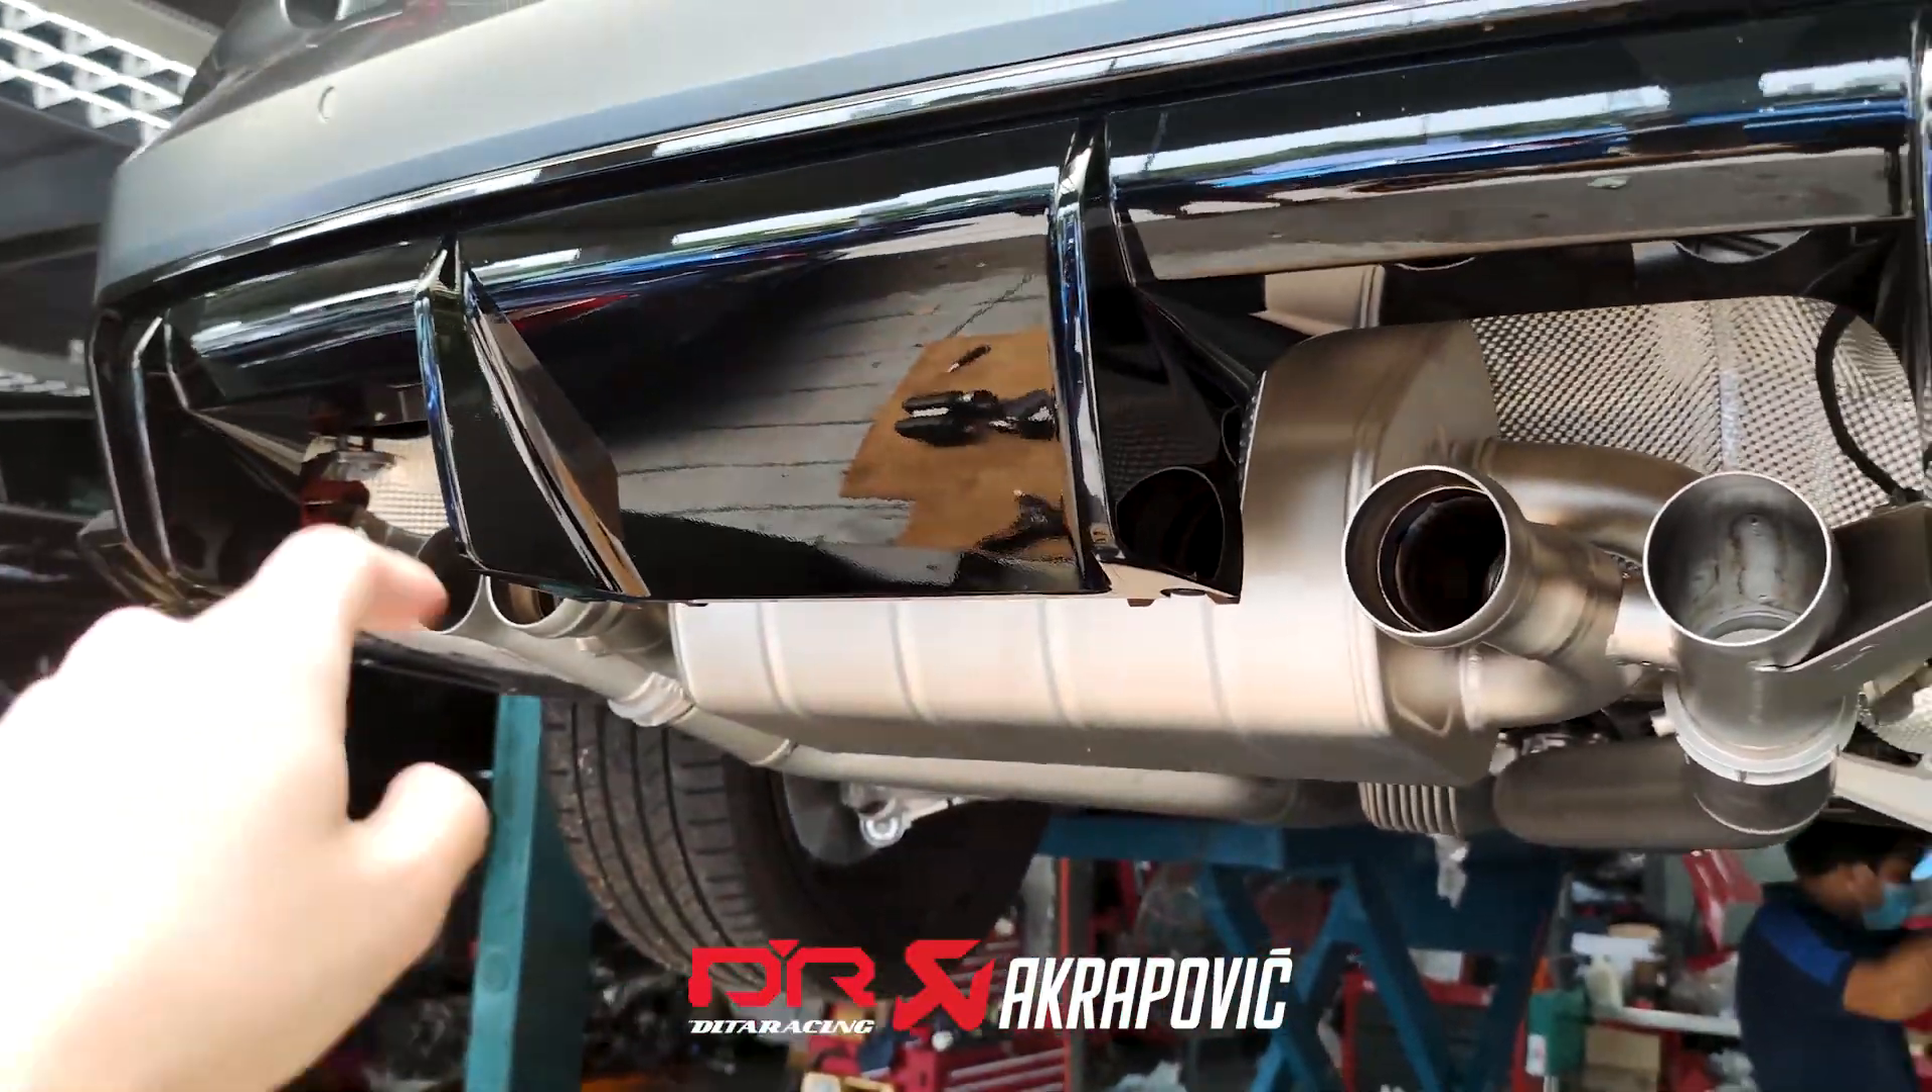We almost completed the installation now. What's left is only the tailpipes to be fitted in.